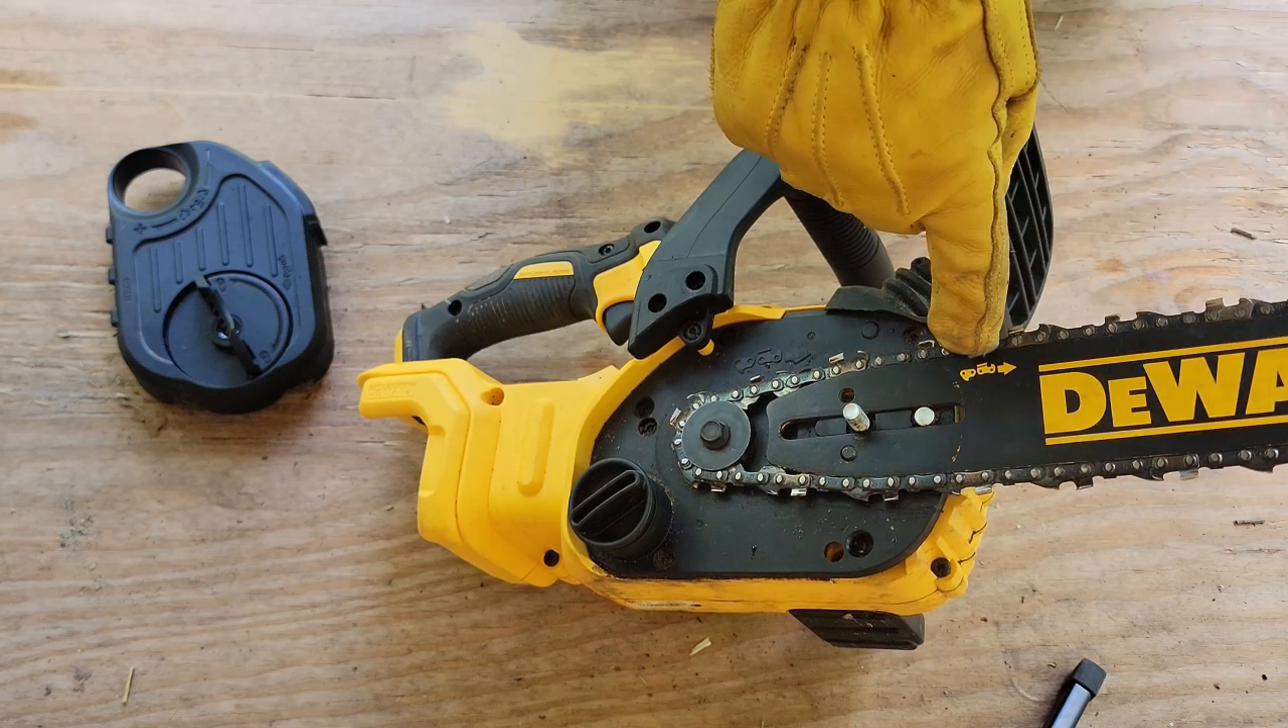Um so what we got is we got the chain around the spindle we got the the cutting teeth facing forward just like the diagram said.